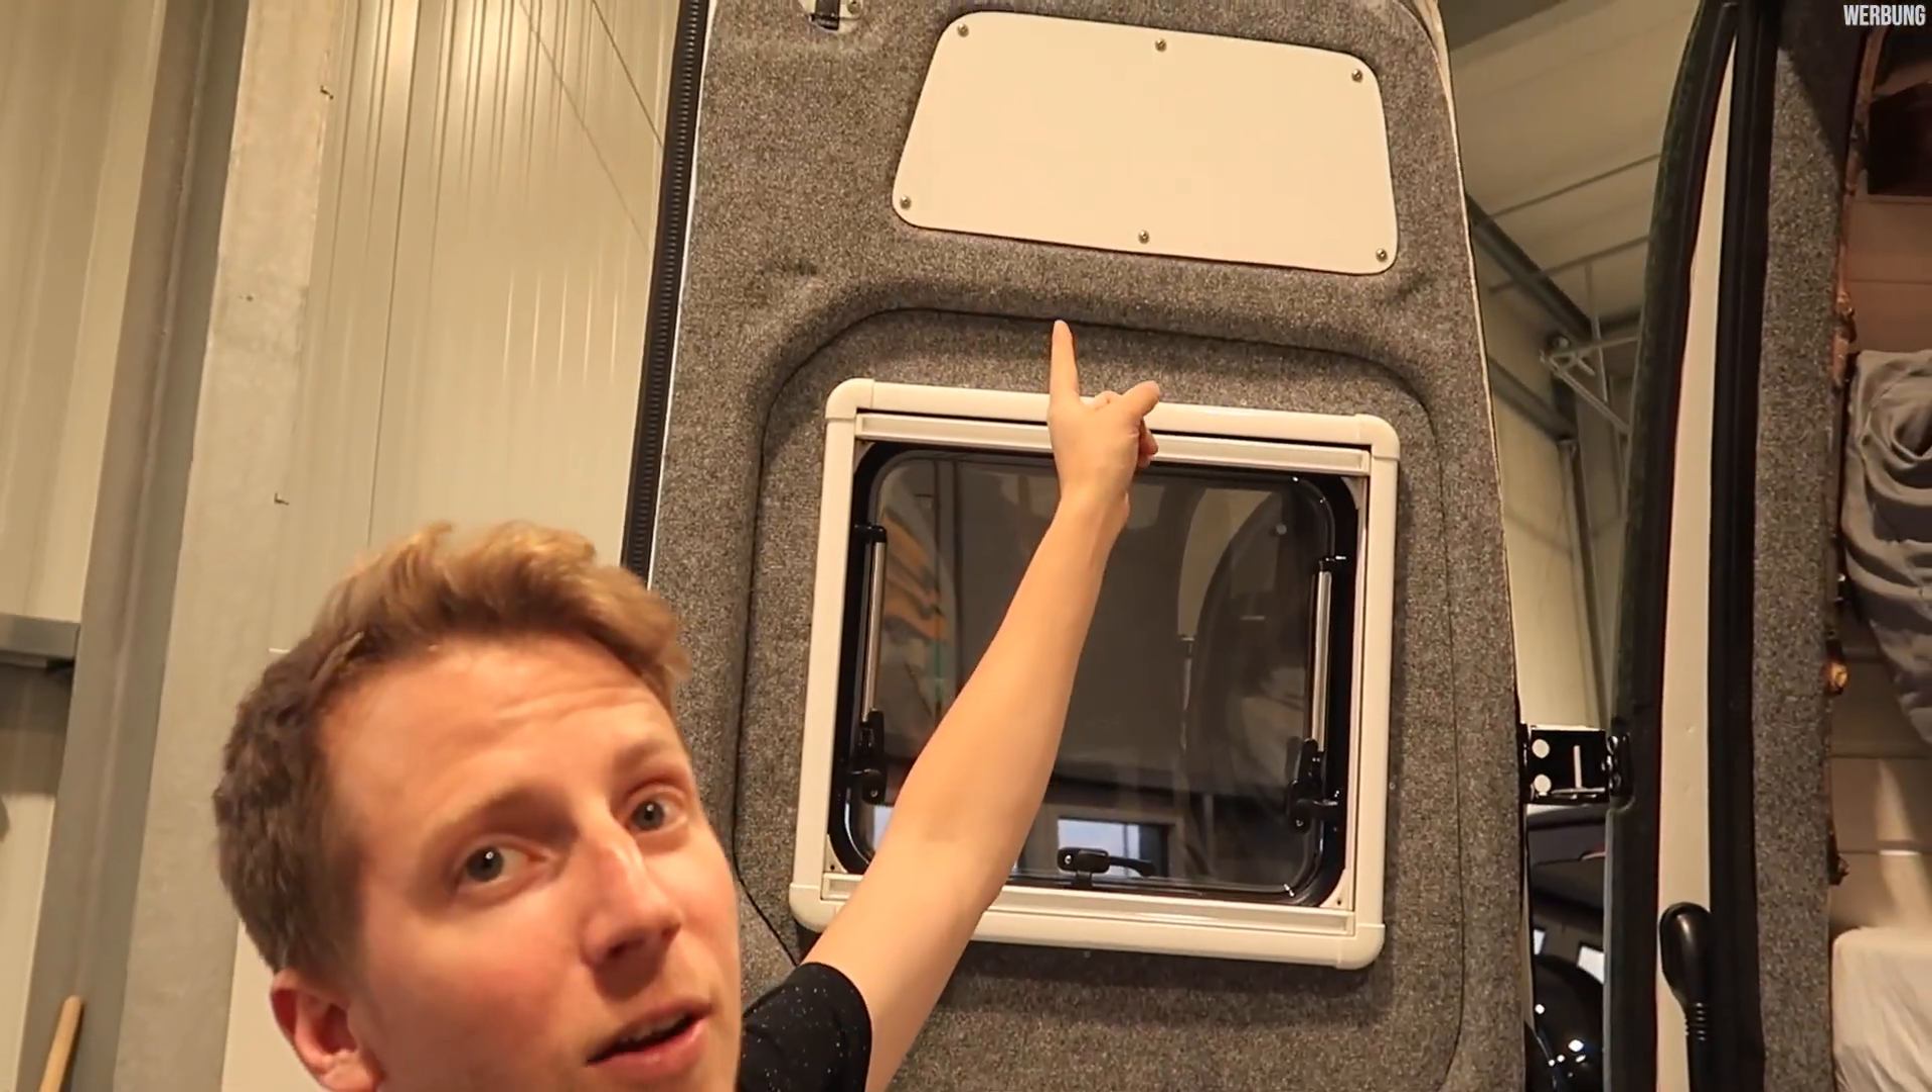Die Verkleidung vom Fenster ist drin, der Rahmen ist drin, das Fenster ist drin, die Verkleidung der restlichen Tür ist drin.